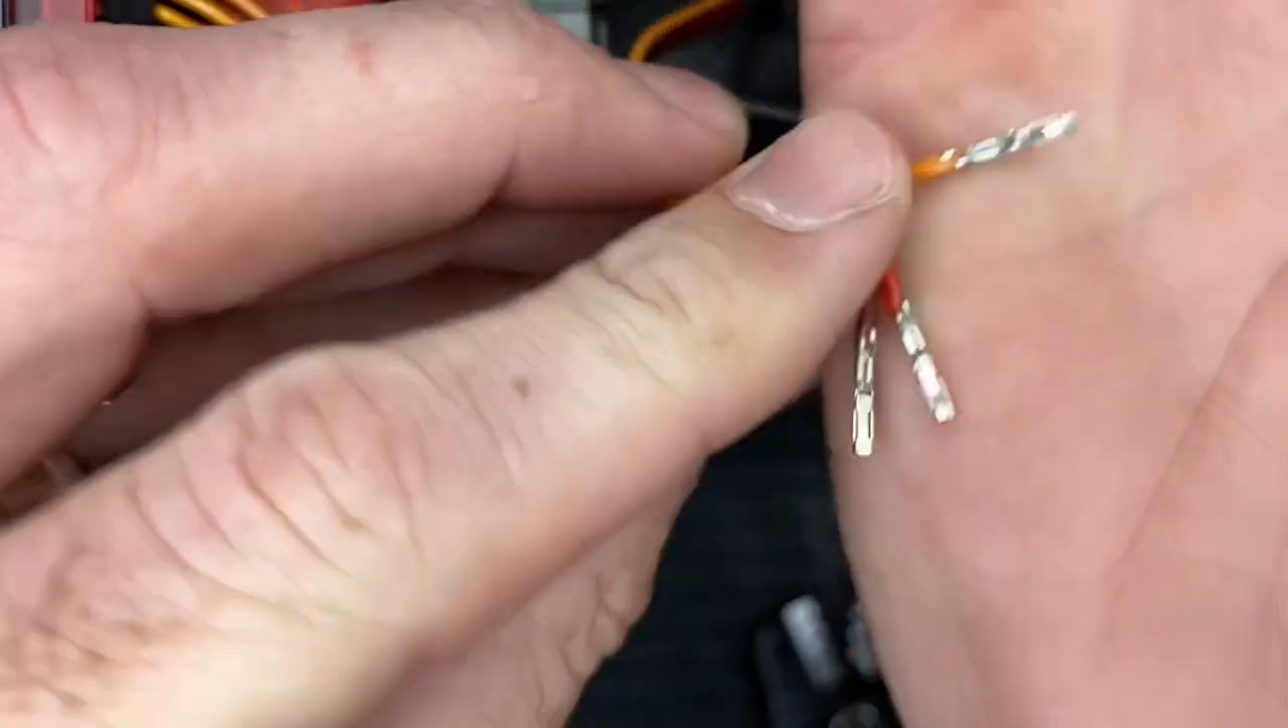So now we have all three of our servo ends crimped down.